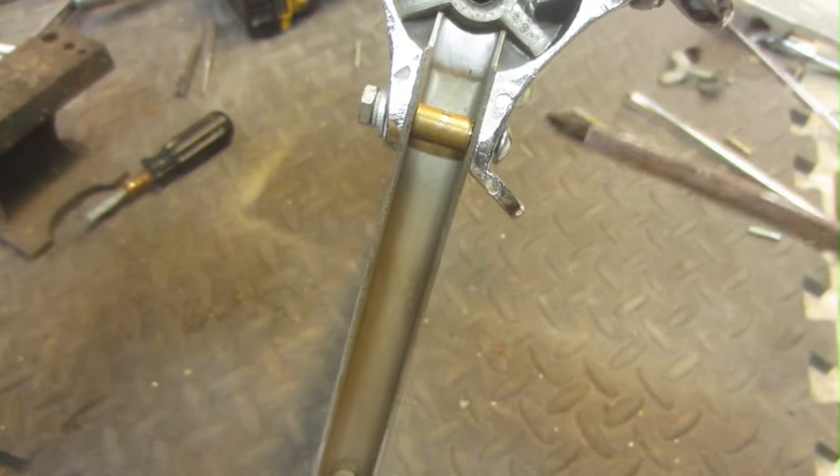So as you can see, I've put in these little brass spacers in here.